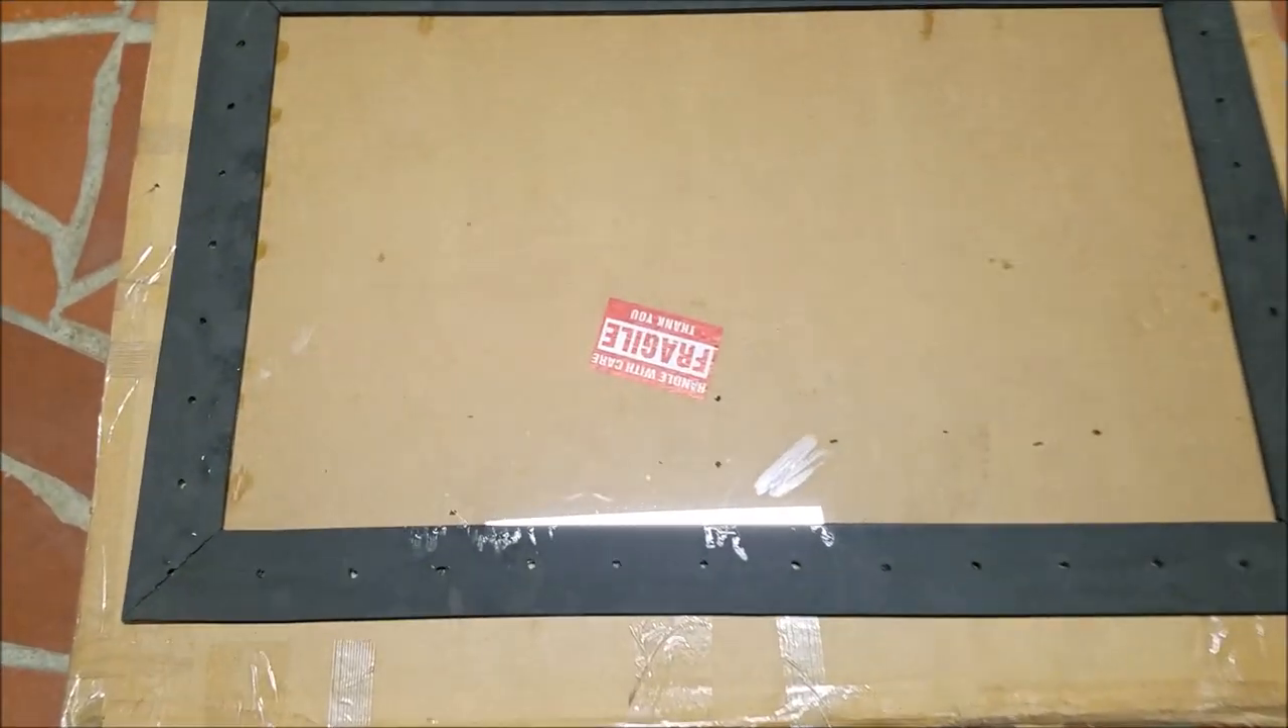So now the window is ready to go. We got all these holes drilled, the gasket on.